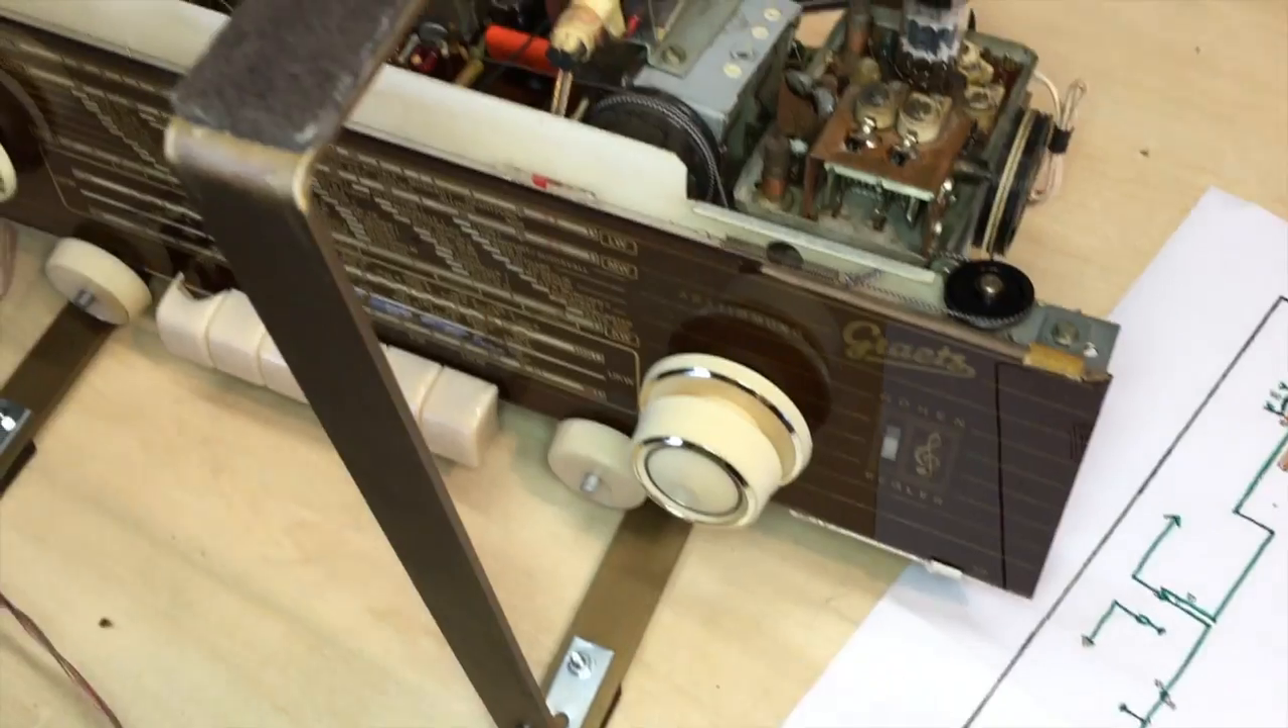I have the faceplate cleaned up and put back.